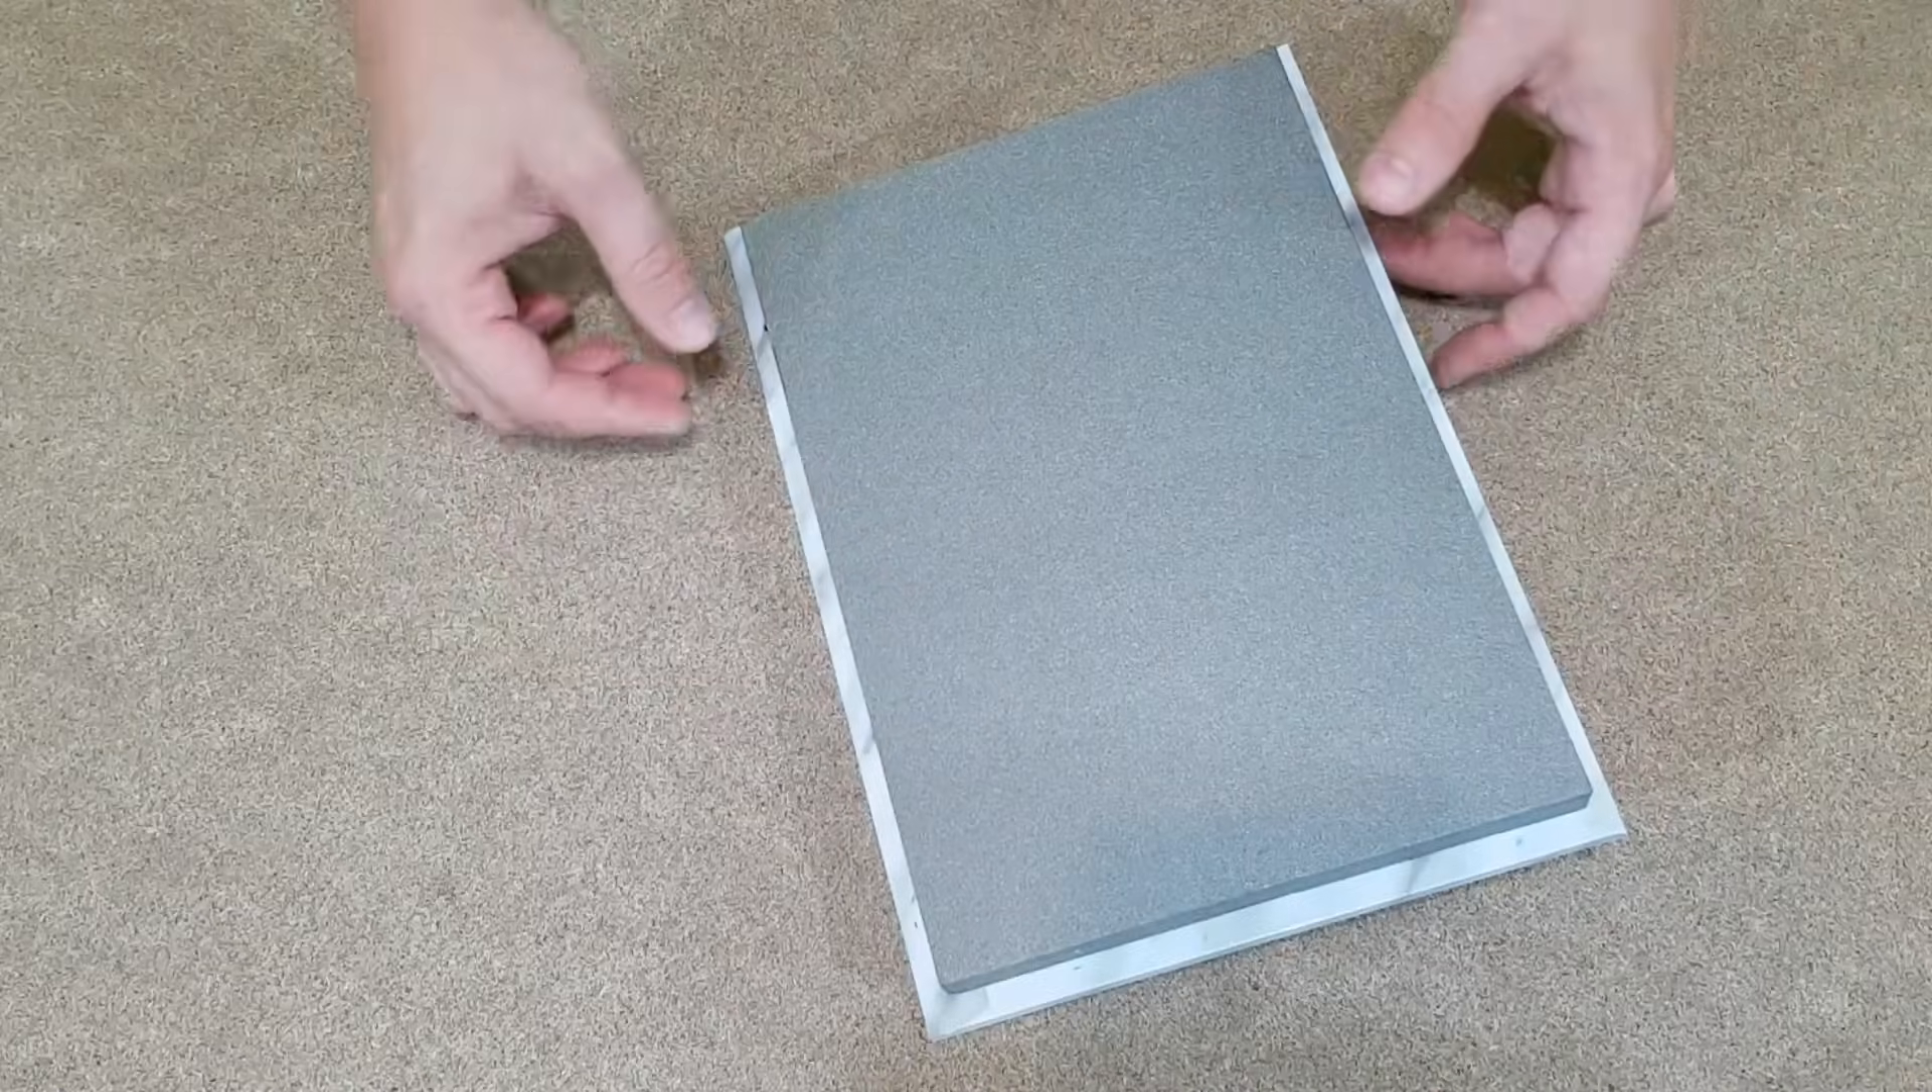A 13mm extruded polystyrene insulation is also added on the interior side of the lid. It's glued to the panel with a very thin layer of silicone adhesive.